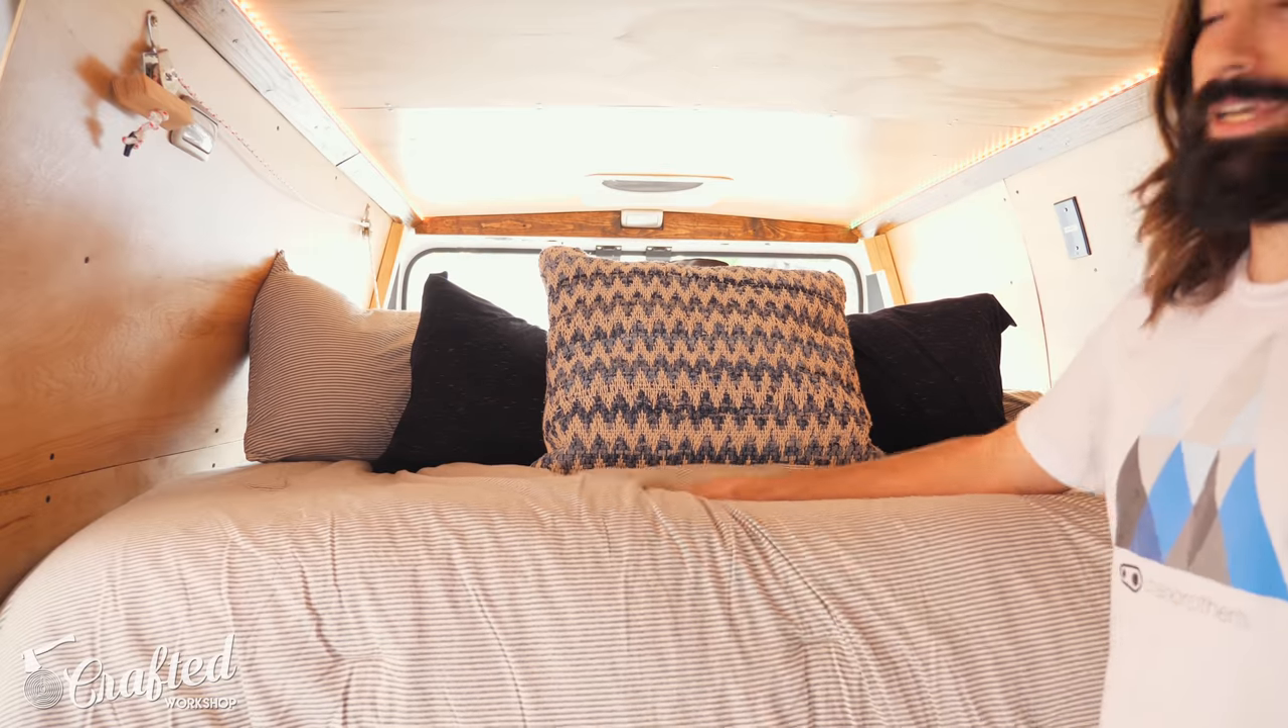And with that I'm calling this van project complete at least for now. The van is of course still a work in progress but this bed was the last big piece to add to get this van road worthy.